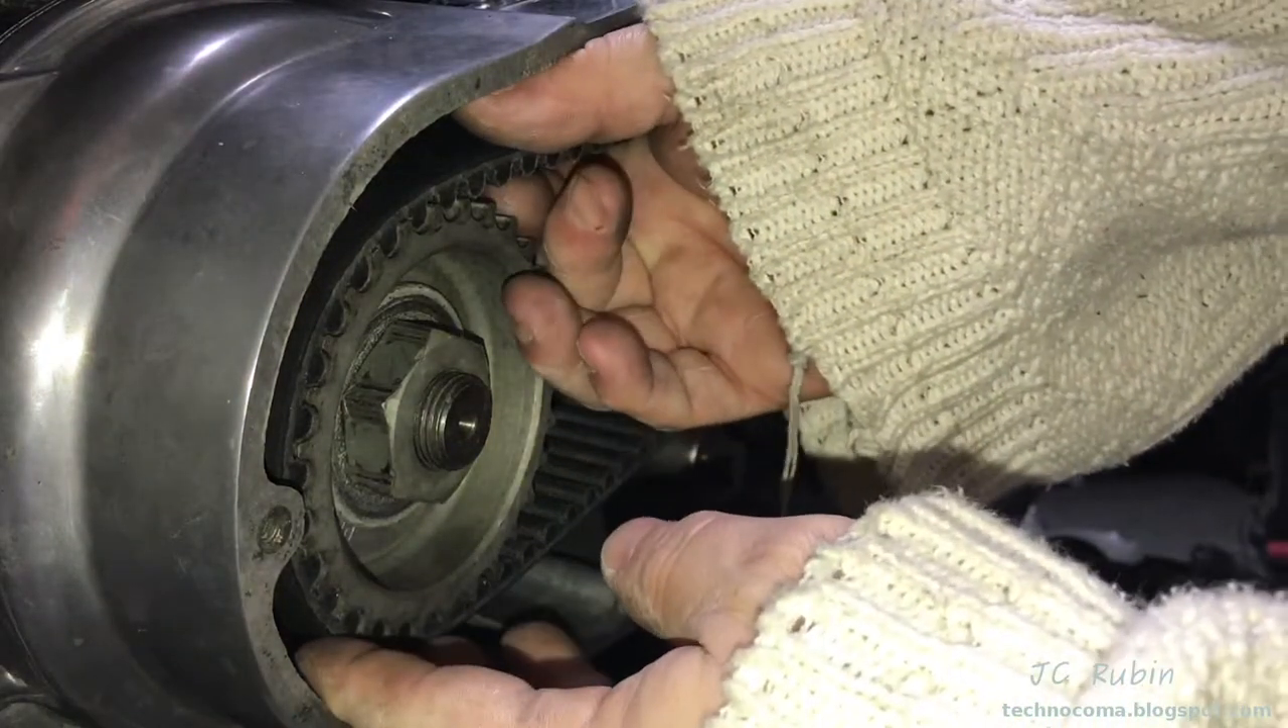I have neglected to put the outer belt guide back on.